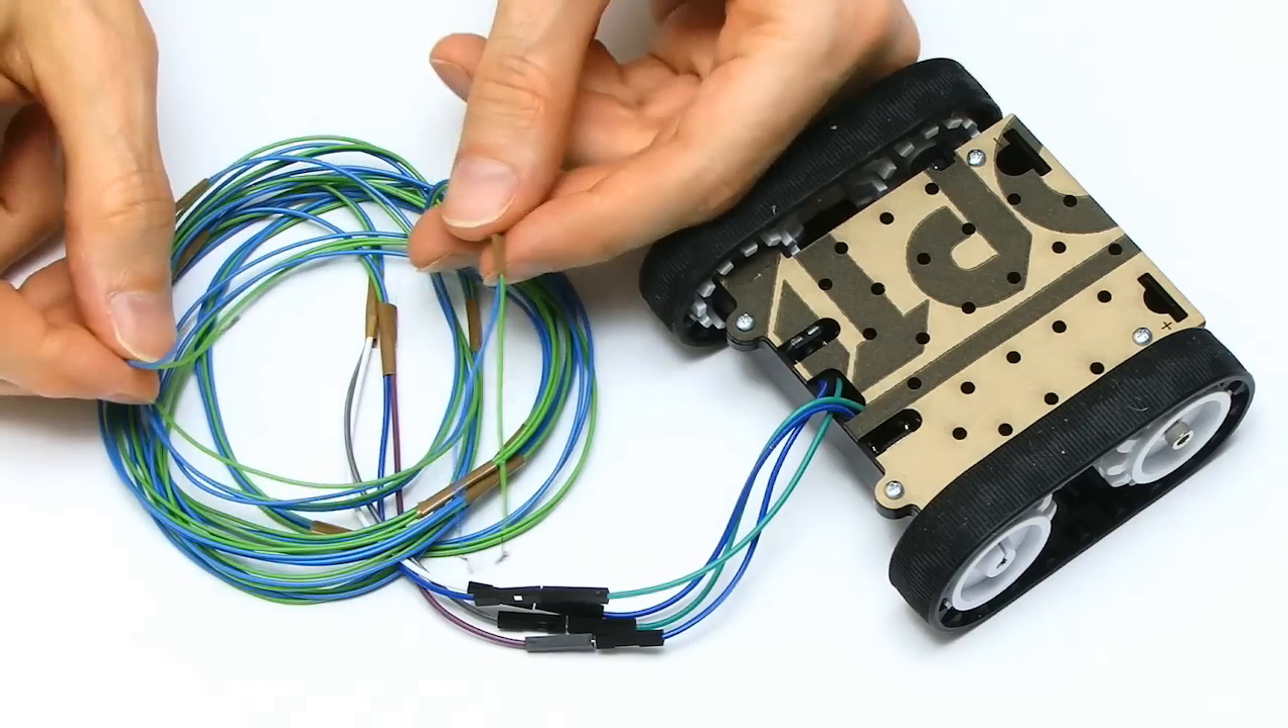I'm not going to mount a Pi on the device yet.